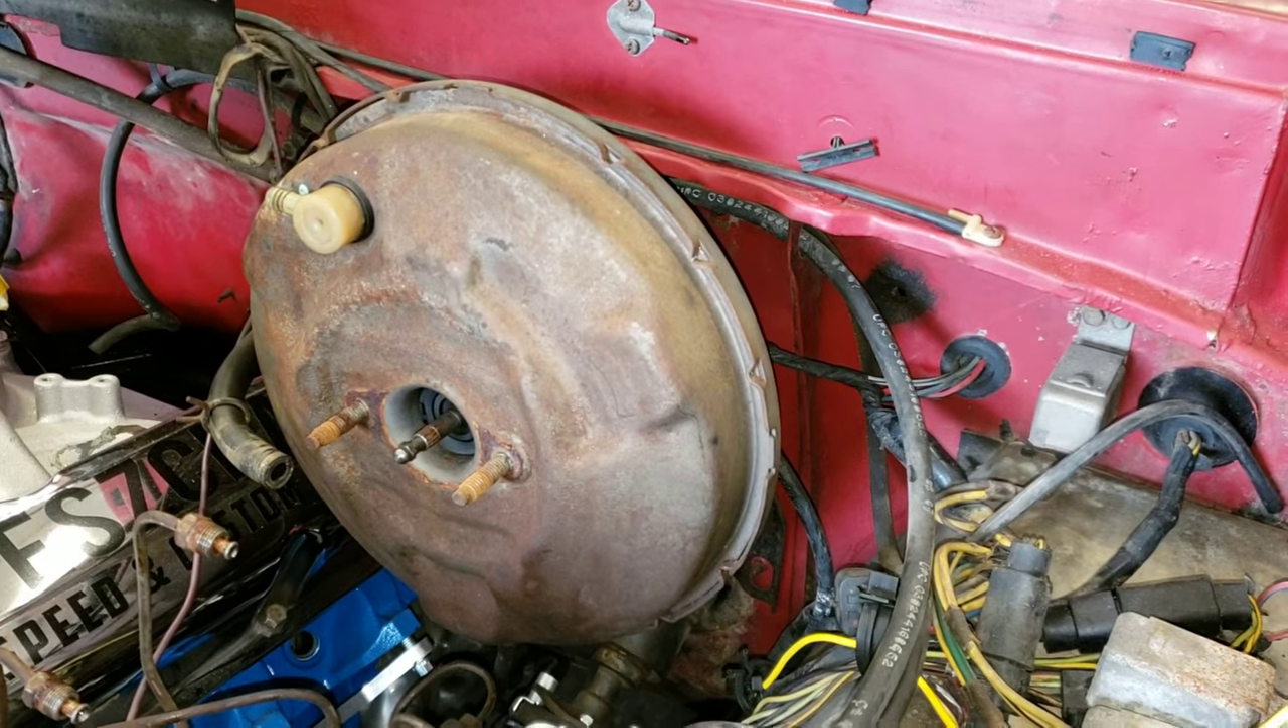Okay, so now the master cylinder has been removed, and here we have the brake booster.